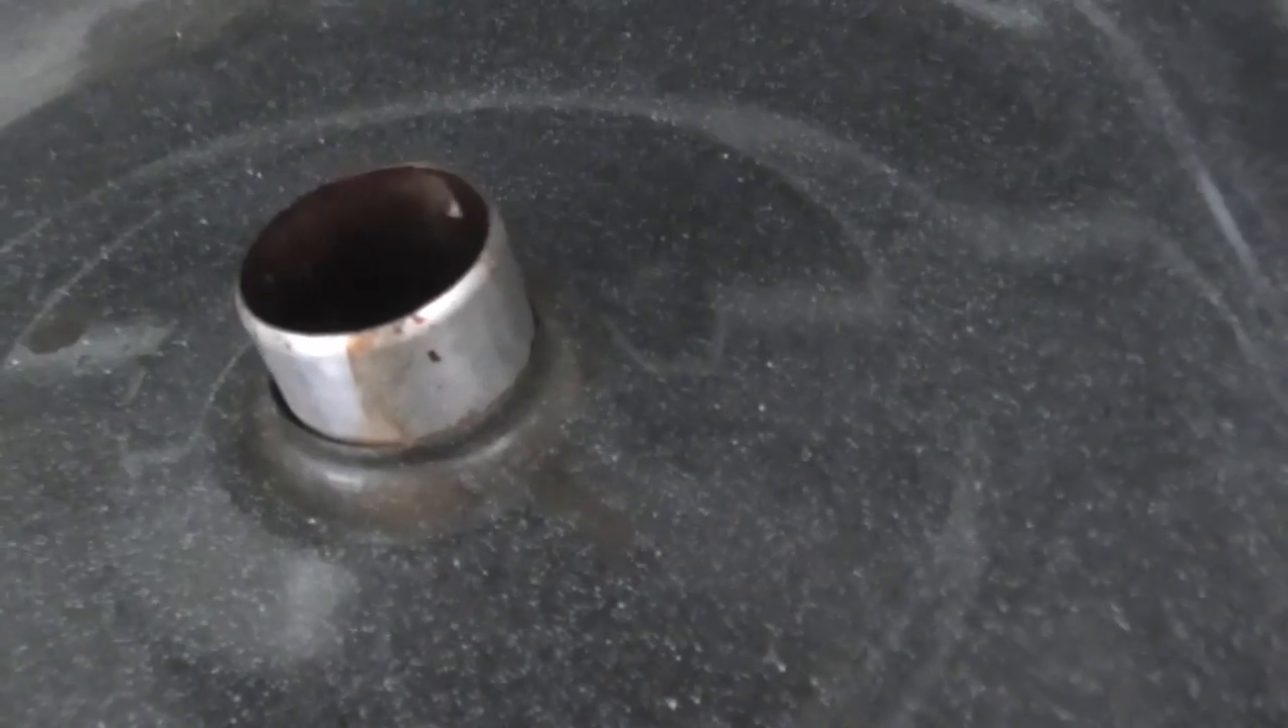And the tube is in.